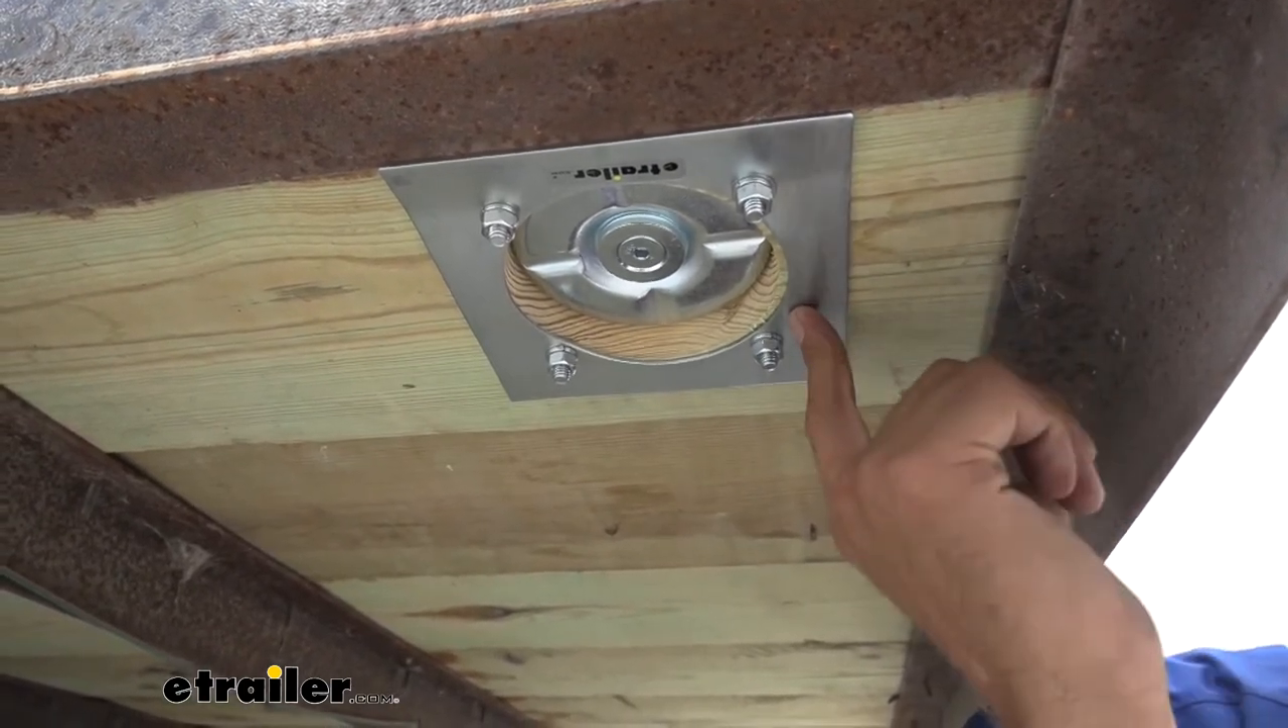See the bolts pass all the way through.